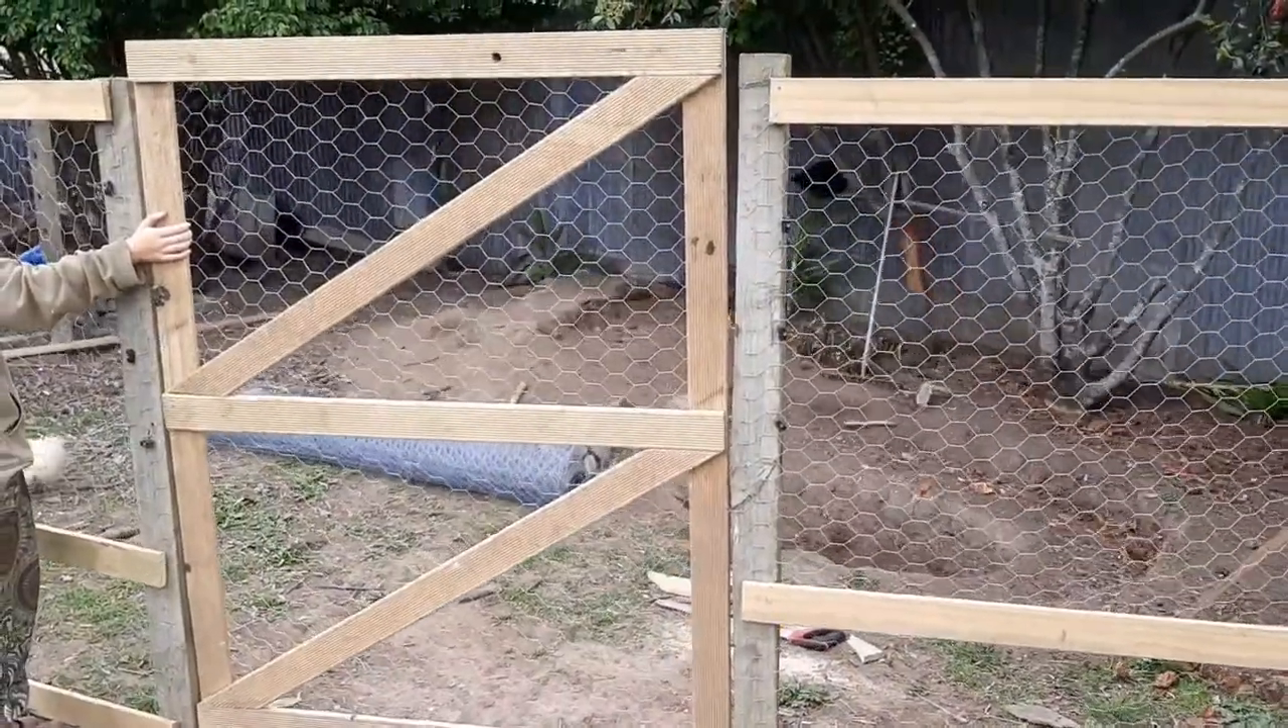So we have now built the gate took us a bit but it looks absolutely awesome now we've just got it raised up off the ground and now we're going to add some hinges to it.